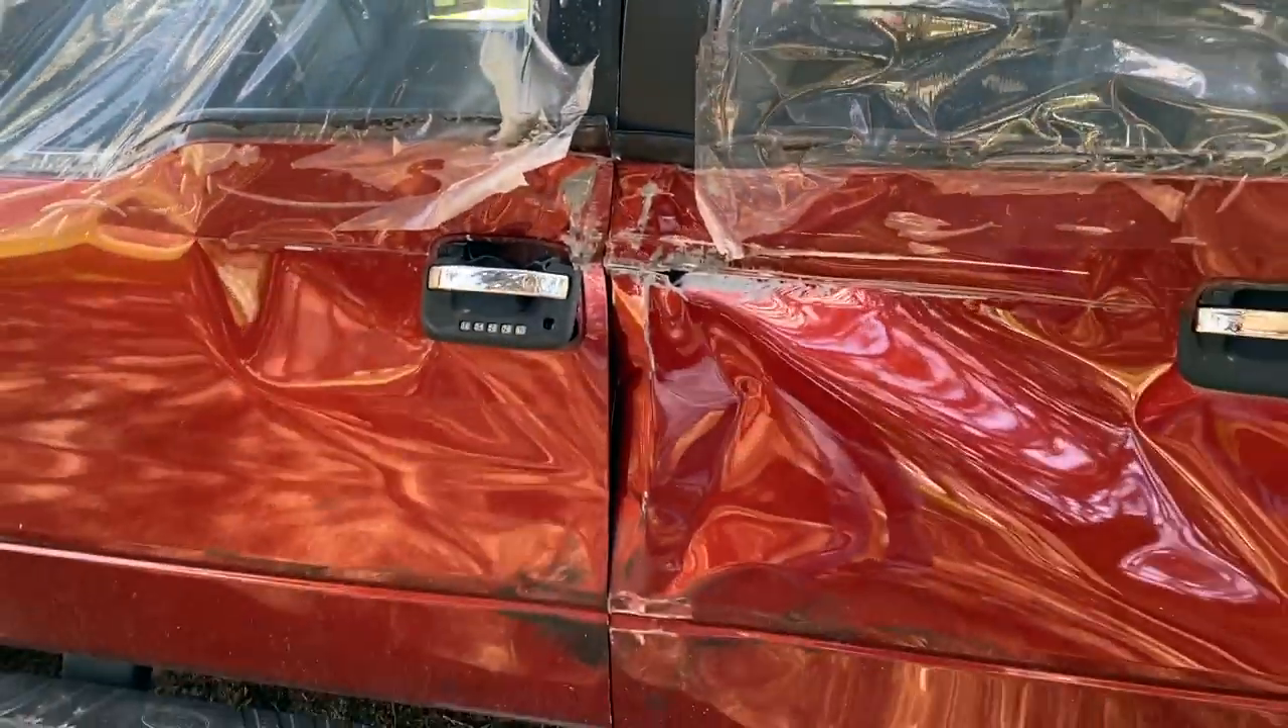I expect that there's at least some damage as you can see these doors don't line up properly and then of course it's smashed in there as well.